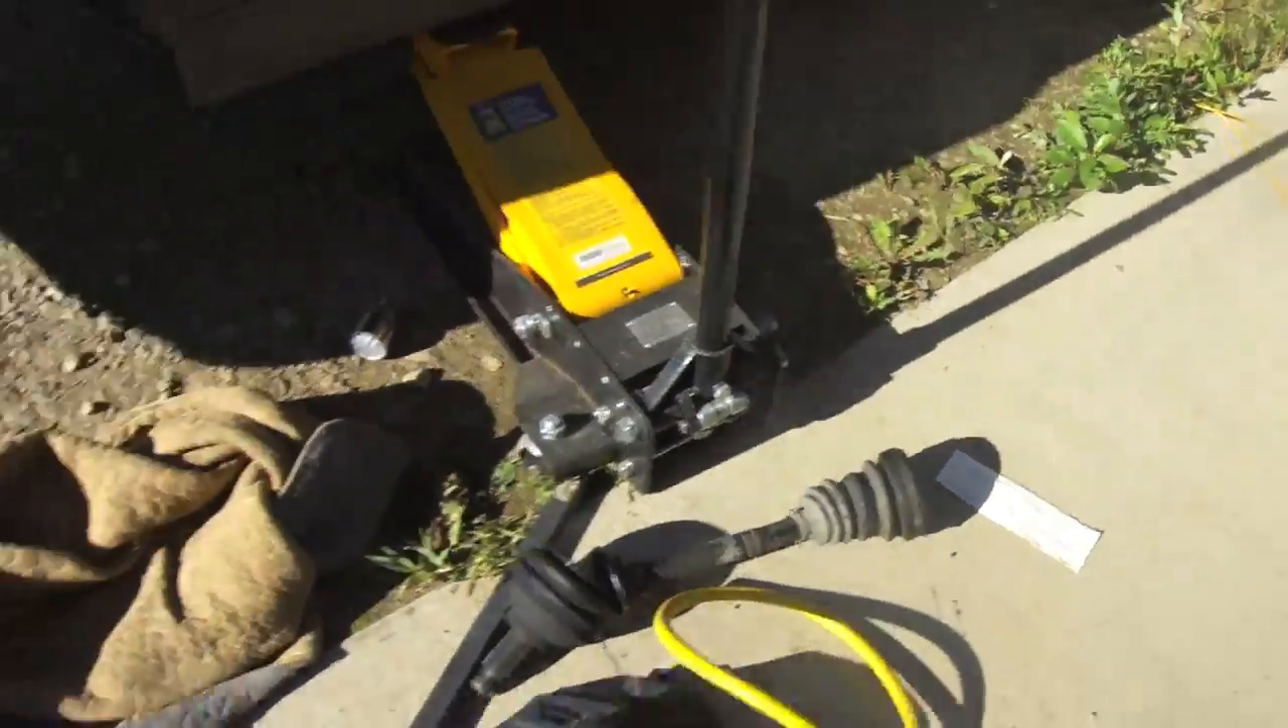So there's part of the CV axle out right now.